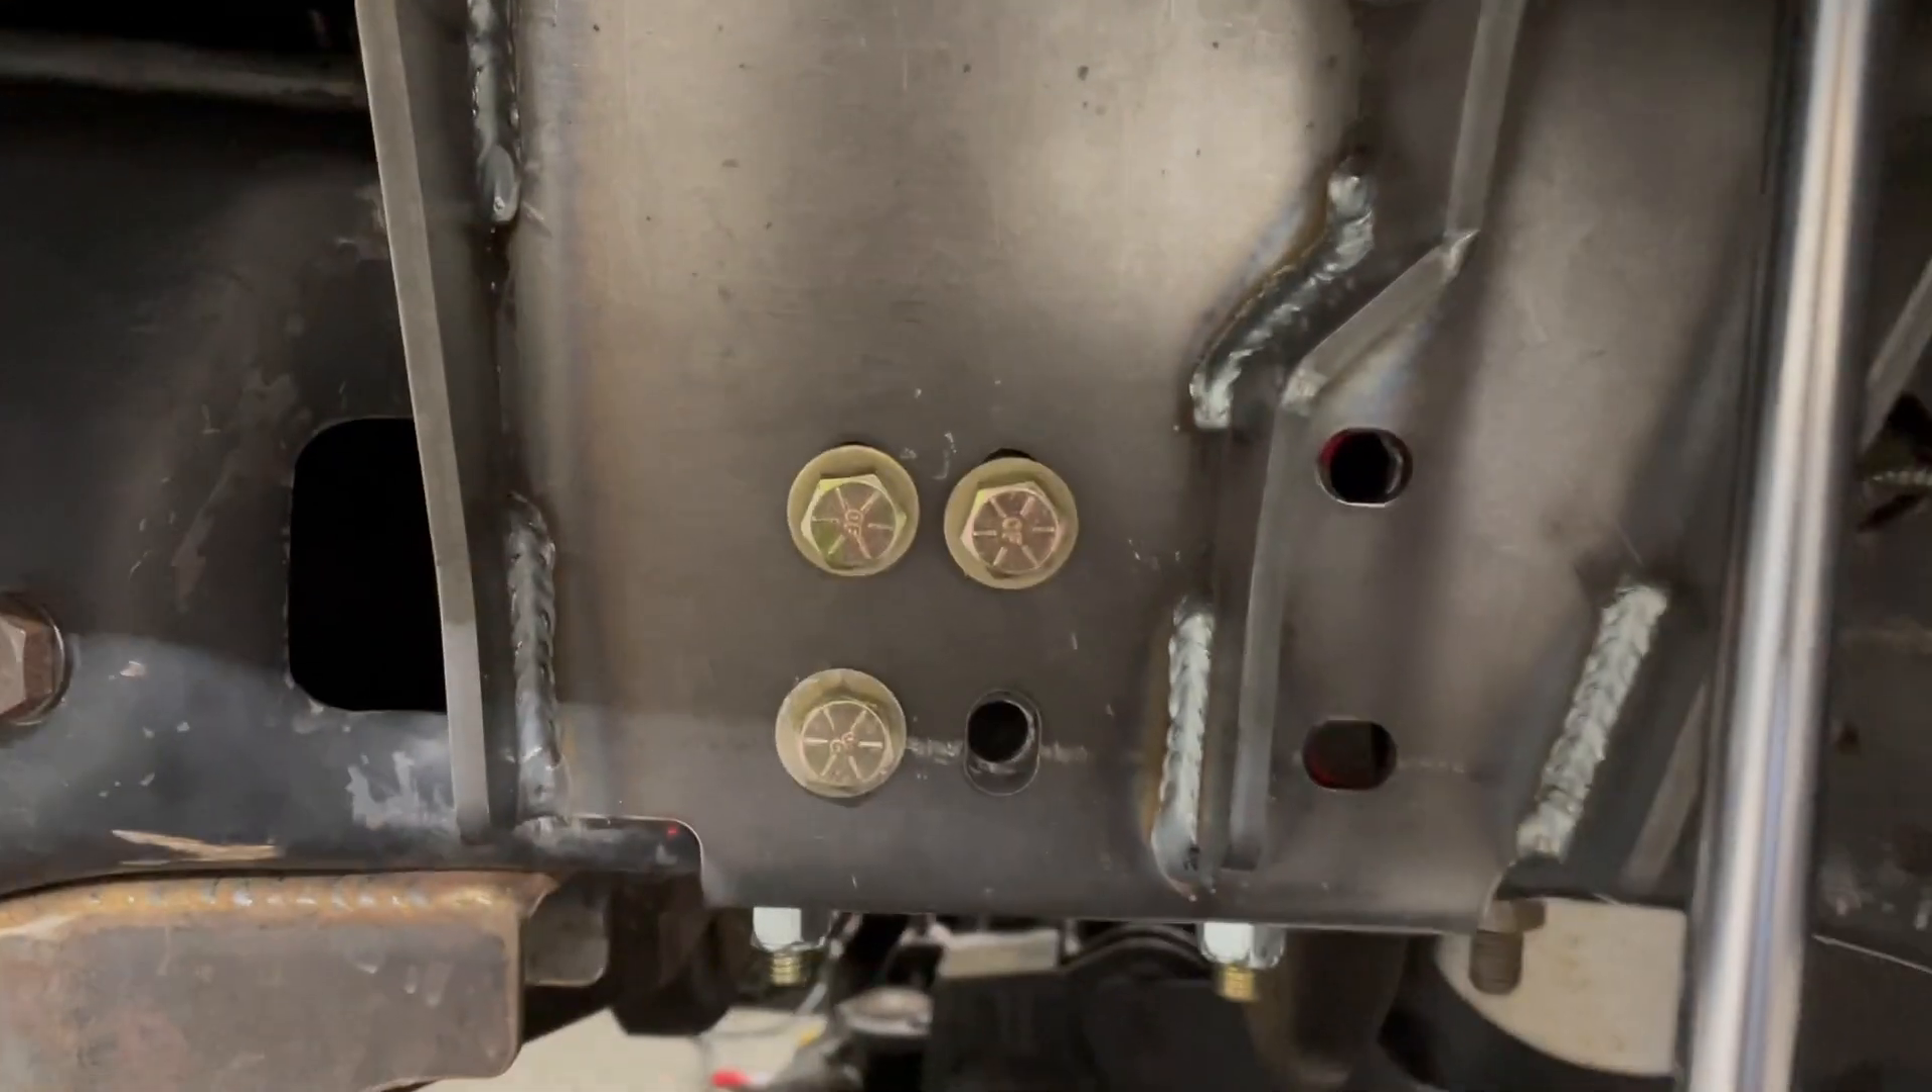But as you can see all of the bolt holes are nice and aligned.